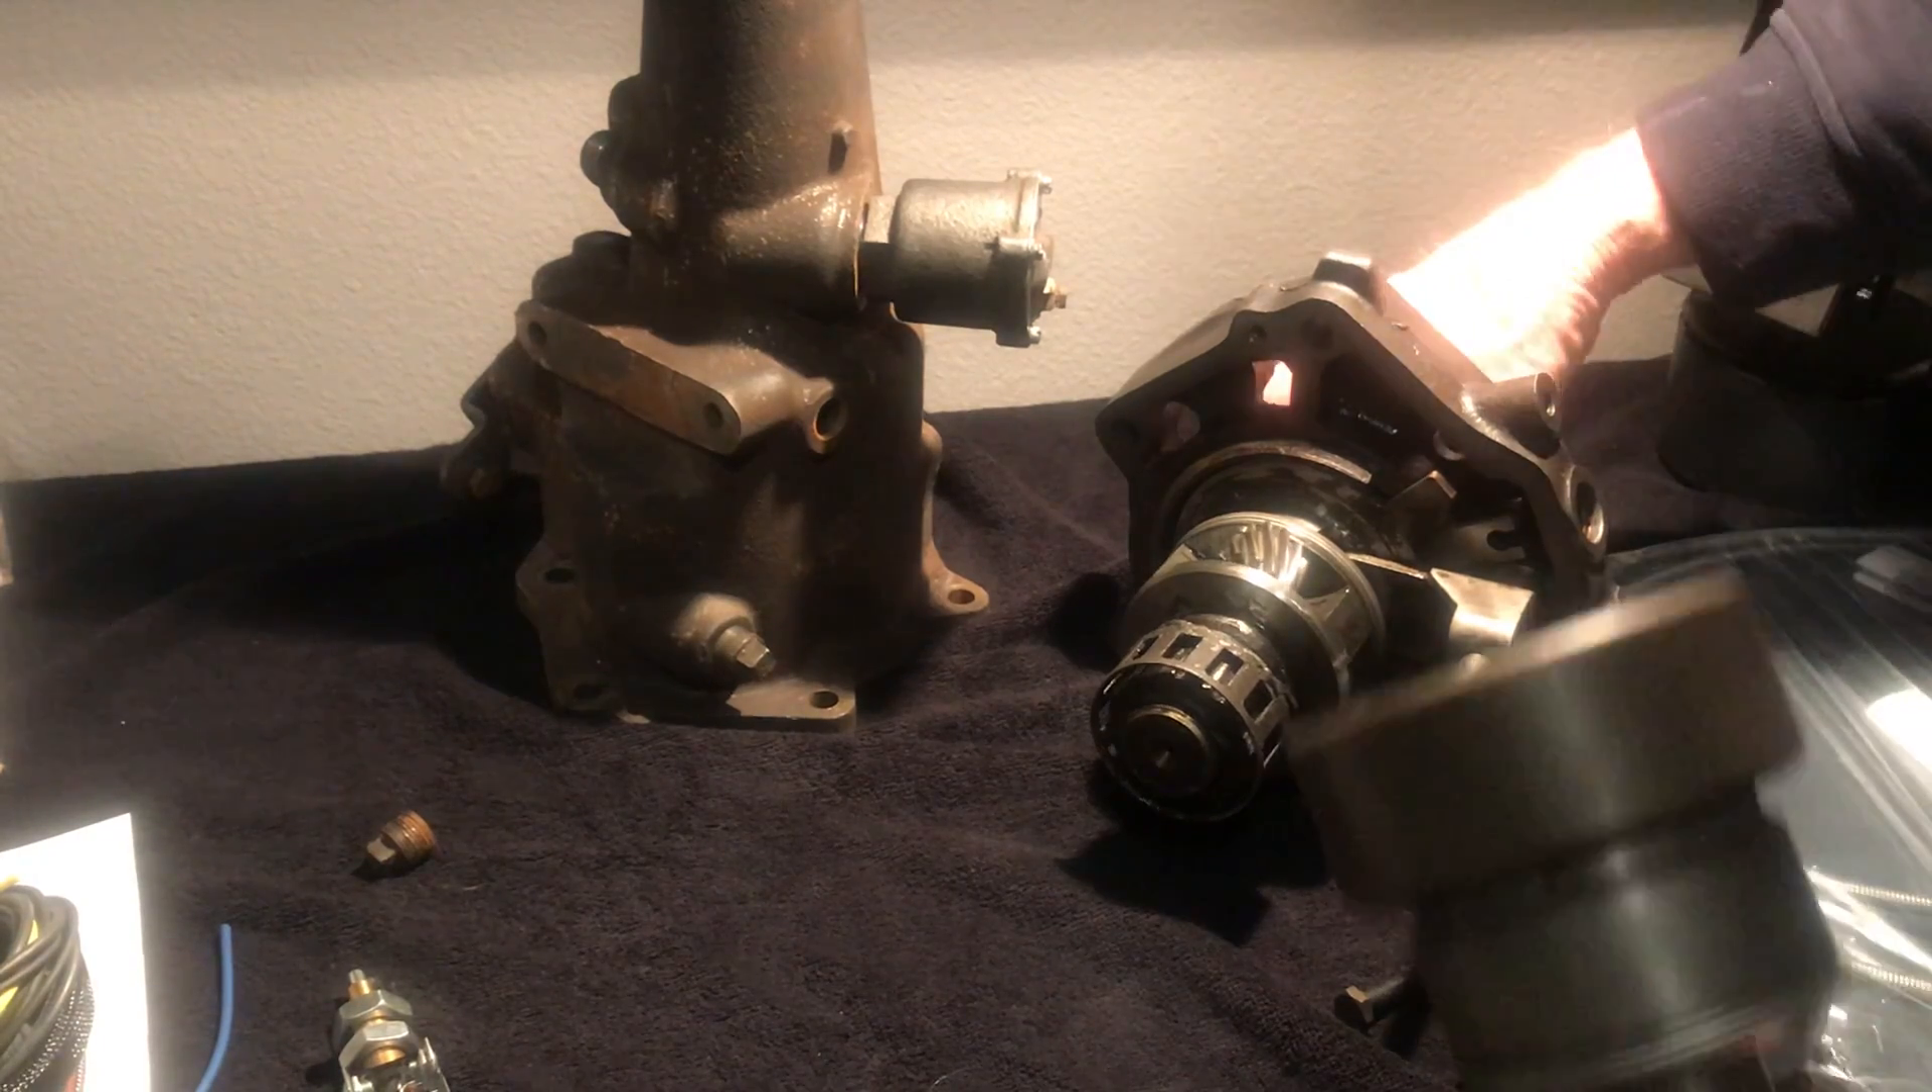So what we've done is we've disassembled this so you can see the inner workings of the overdrive and the electrical mechanical pieces of it.